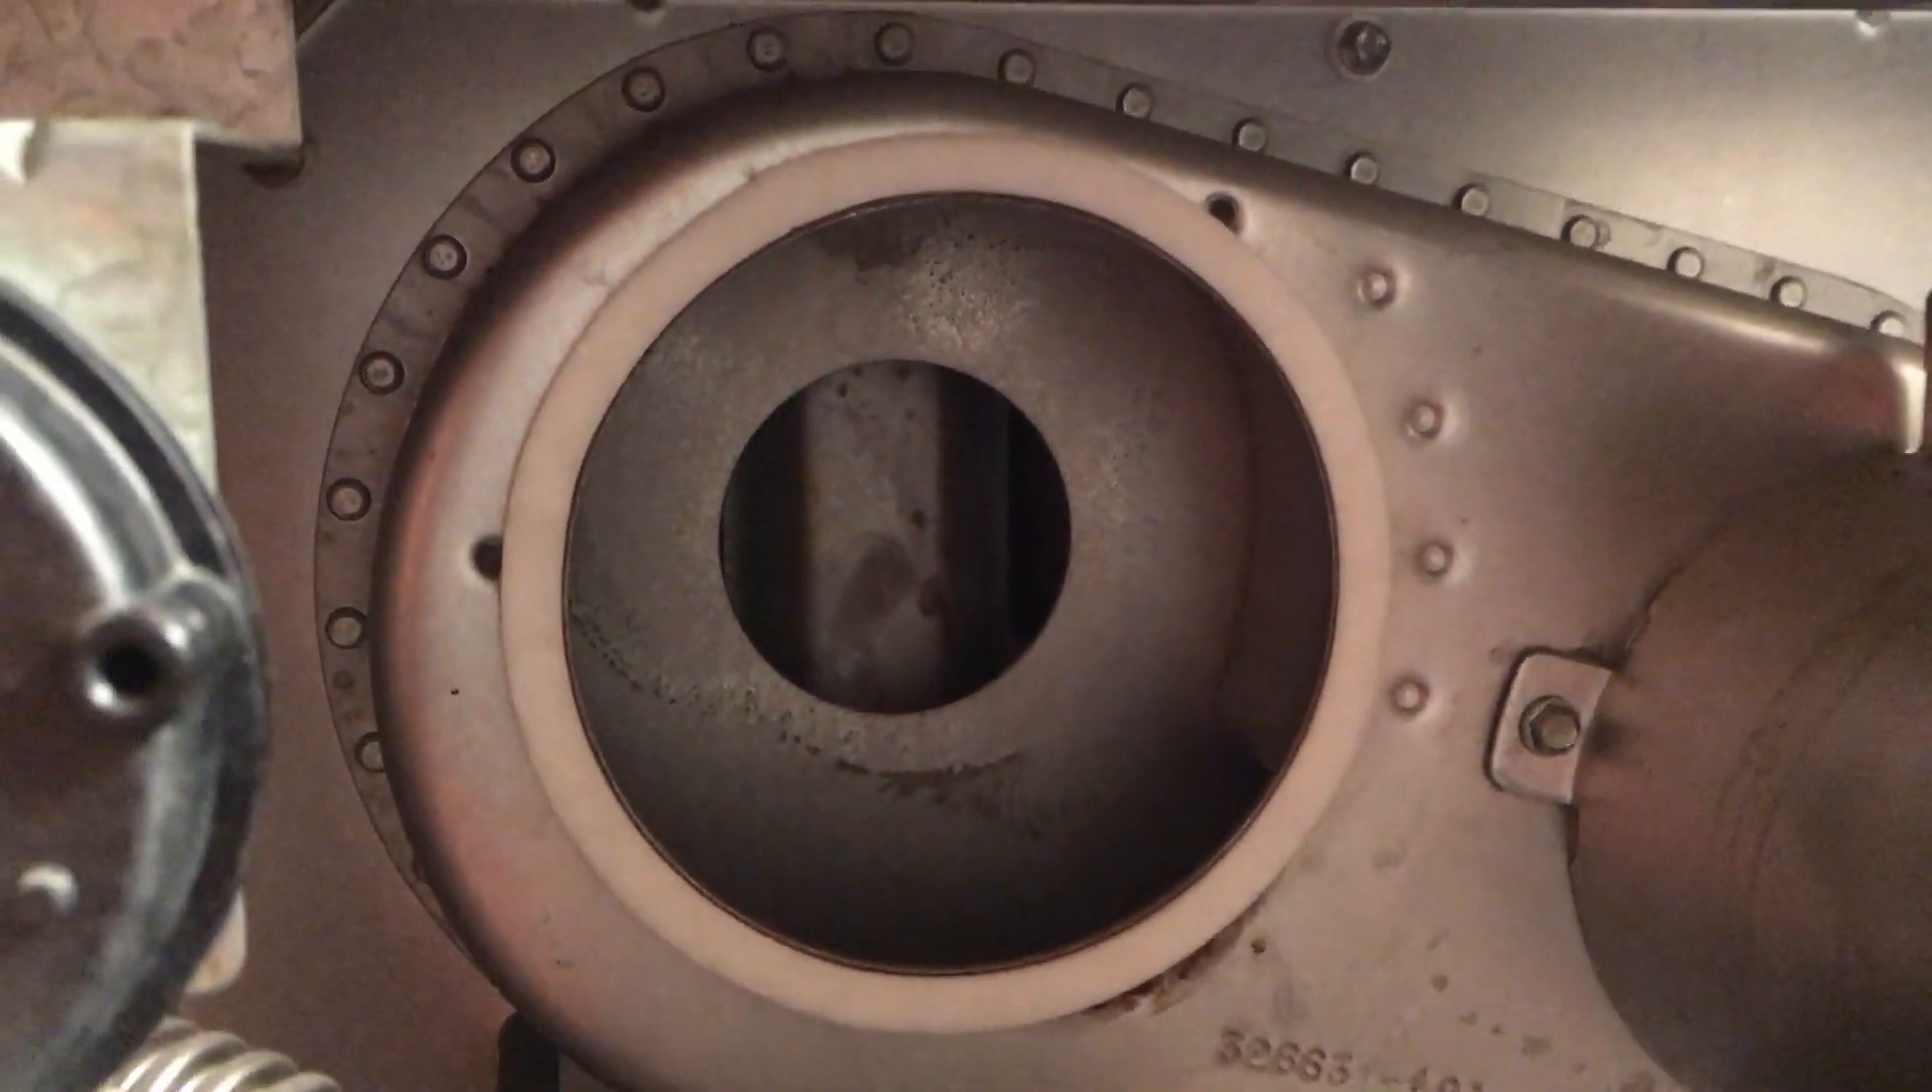The new gasket is now in place.